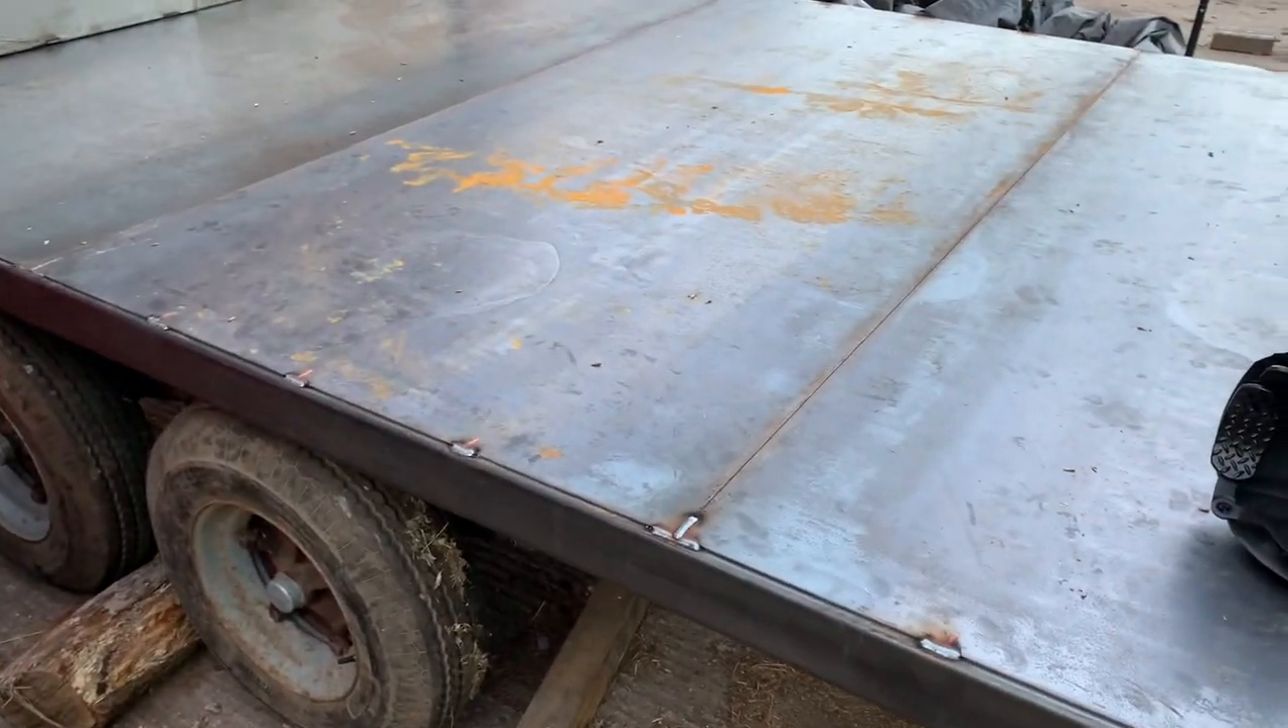I haven't welded the seam down the middle.